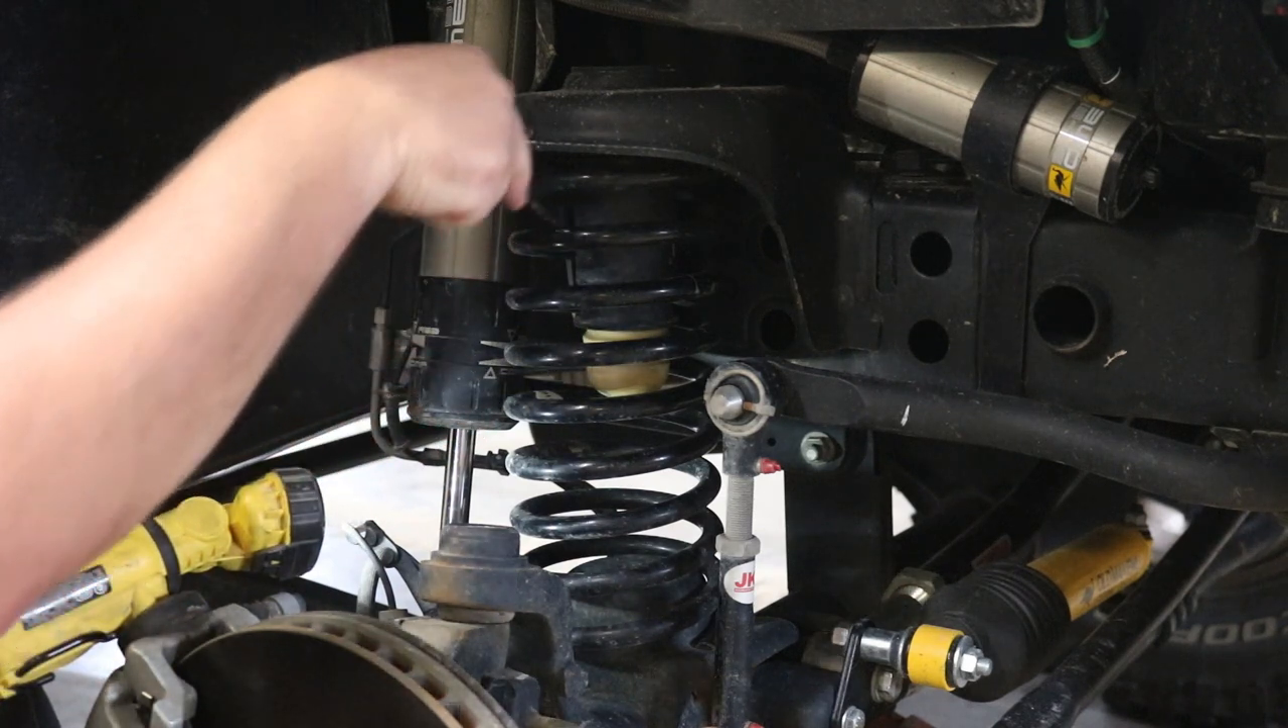So we see you've got your coil spring in place.